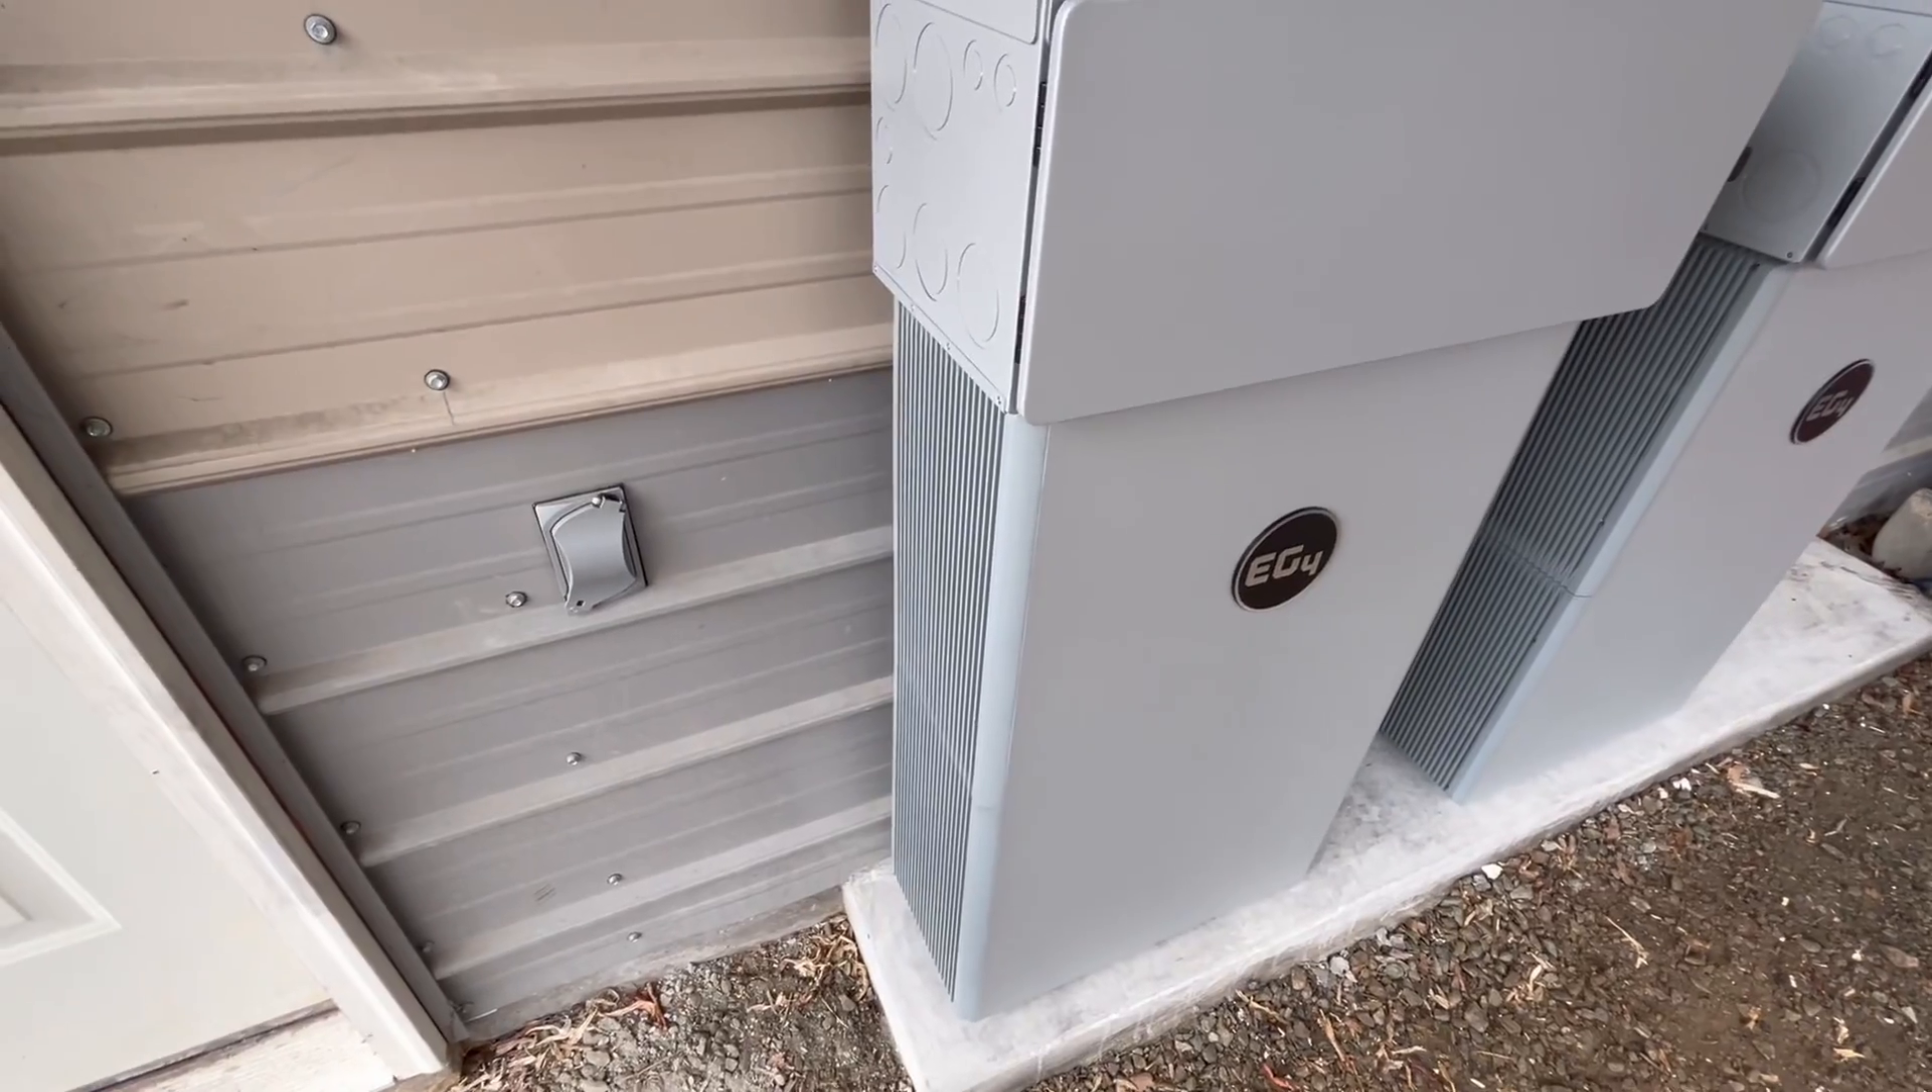I added the grates back on the sides now that everything is done and it gives it a slick look there.